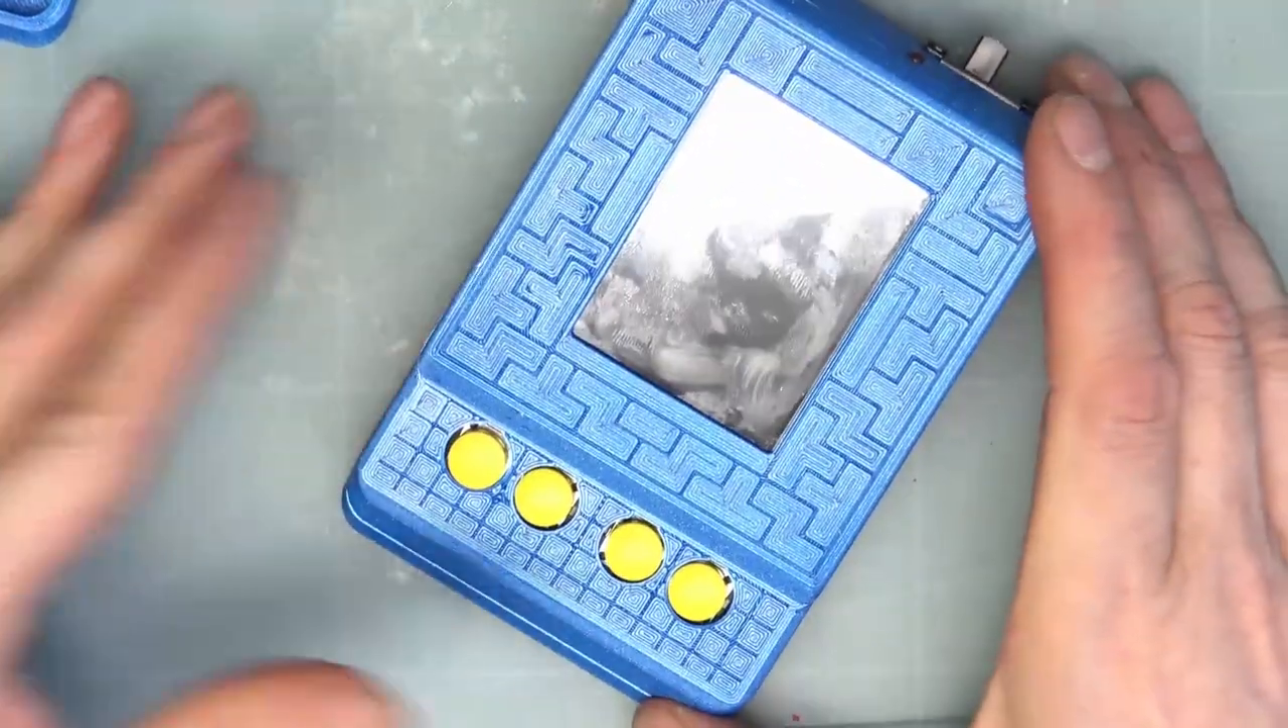So there we have our assembled Teensy Tetris.